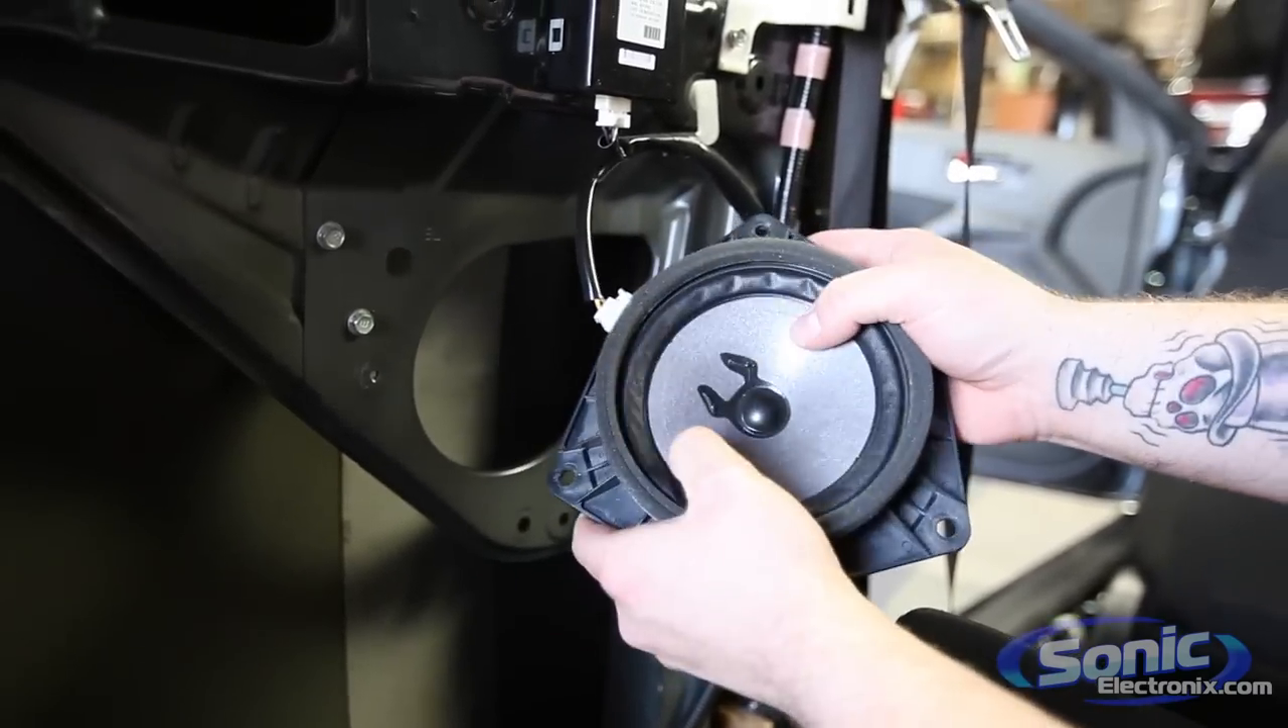We've got the speaker removed now from the factory location.